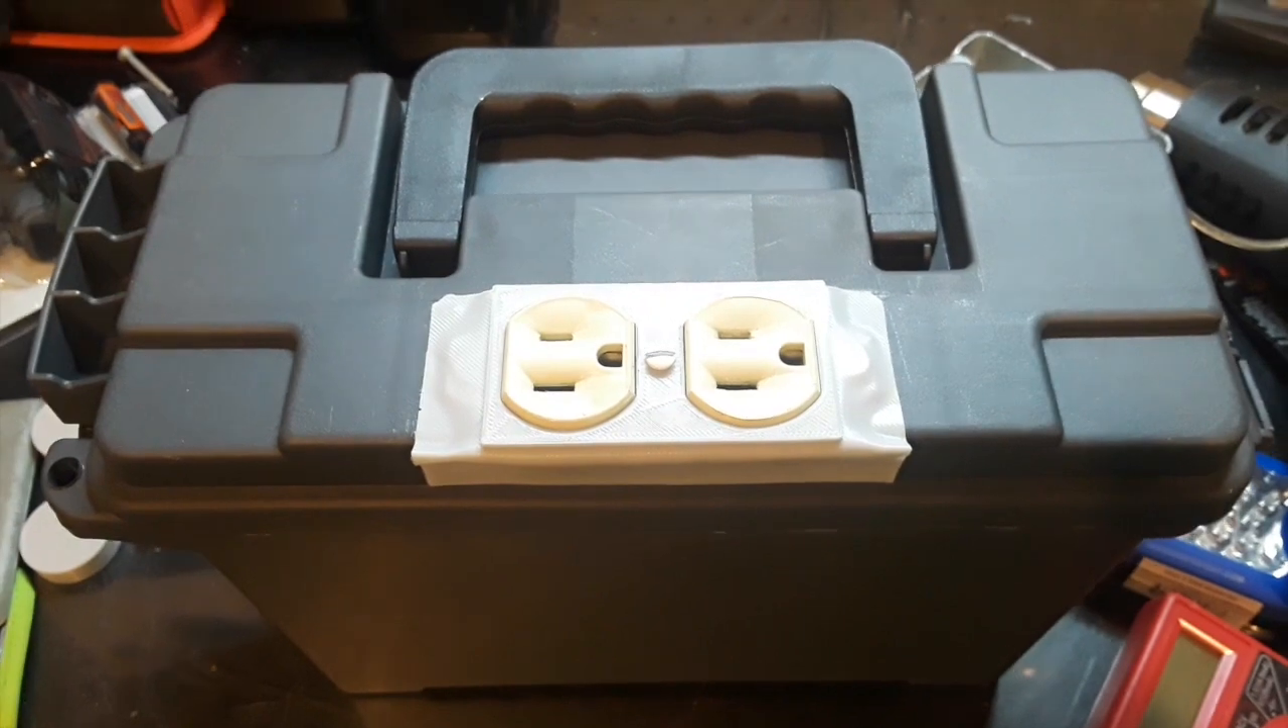Alright so now I attached the faceplate on after I finished cutting it down.